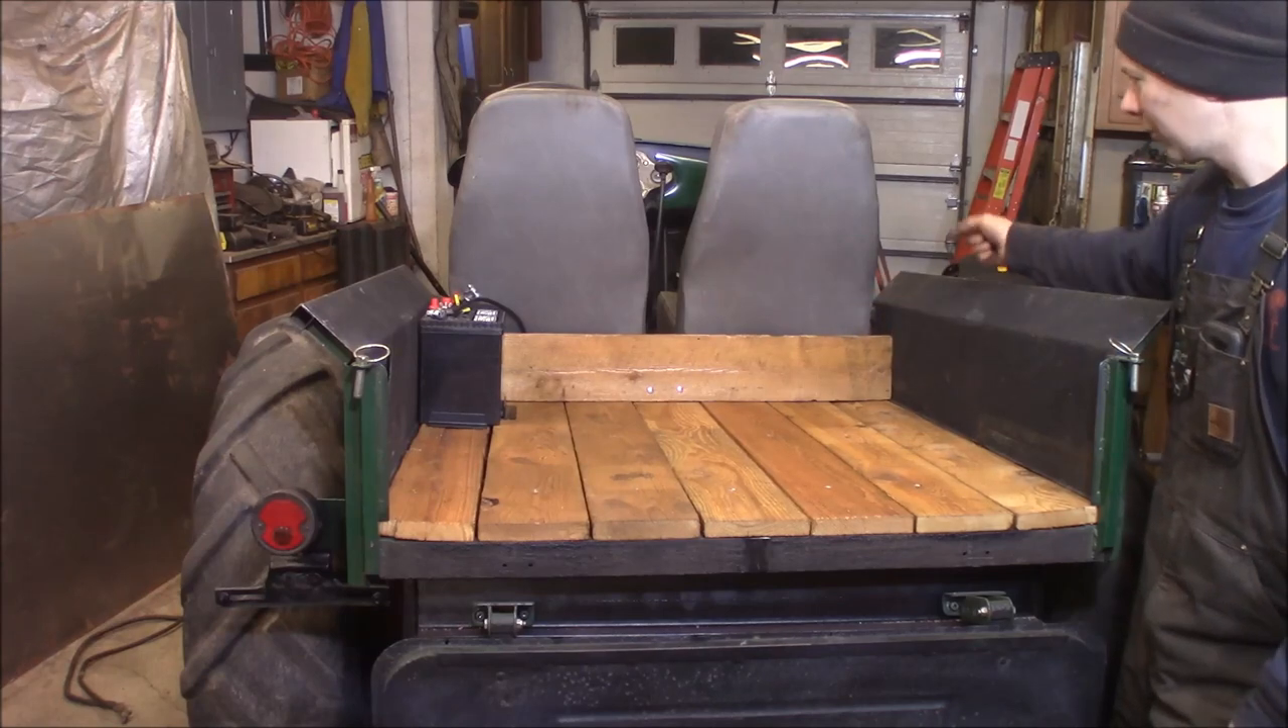I got the front board bolted in here it's got a little tab in the front and then one screw through each side of the bed.